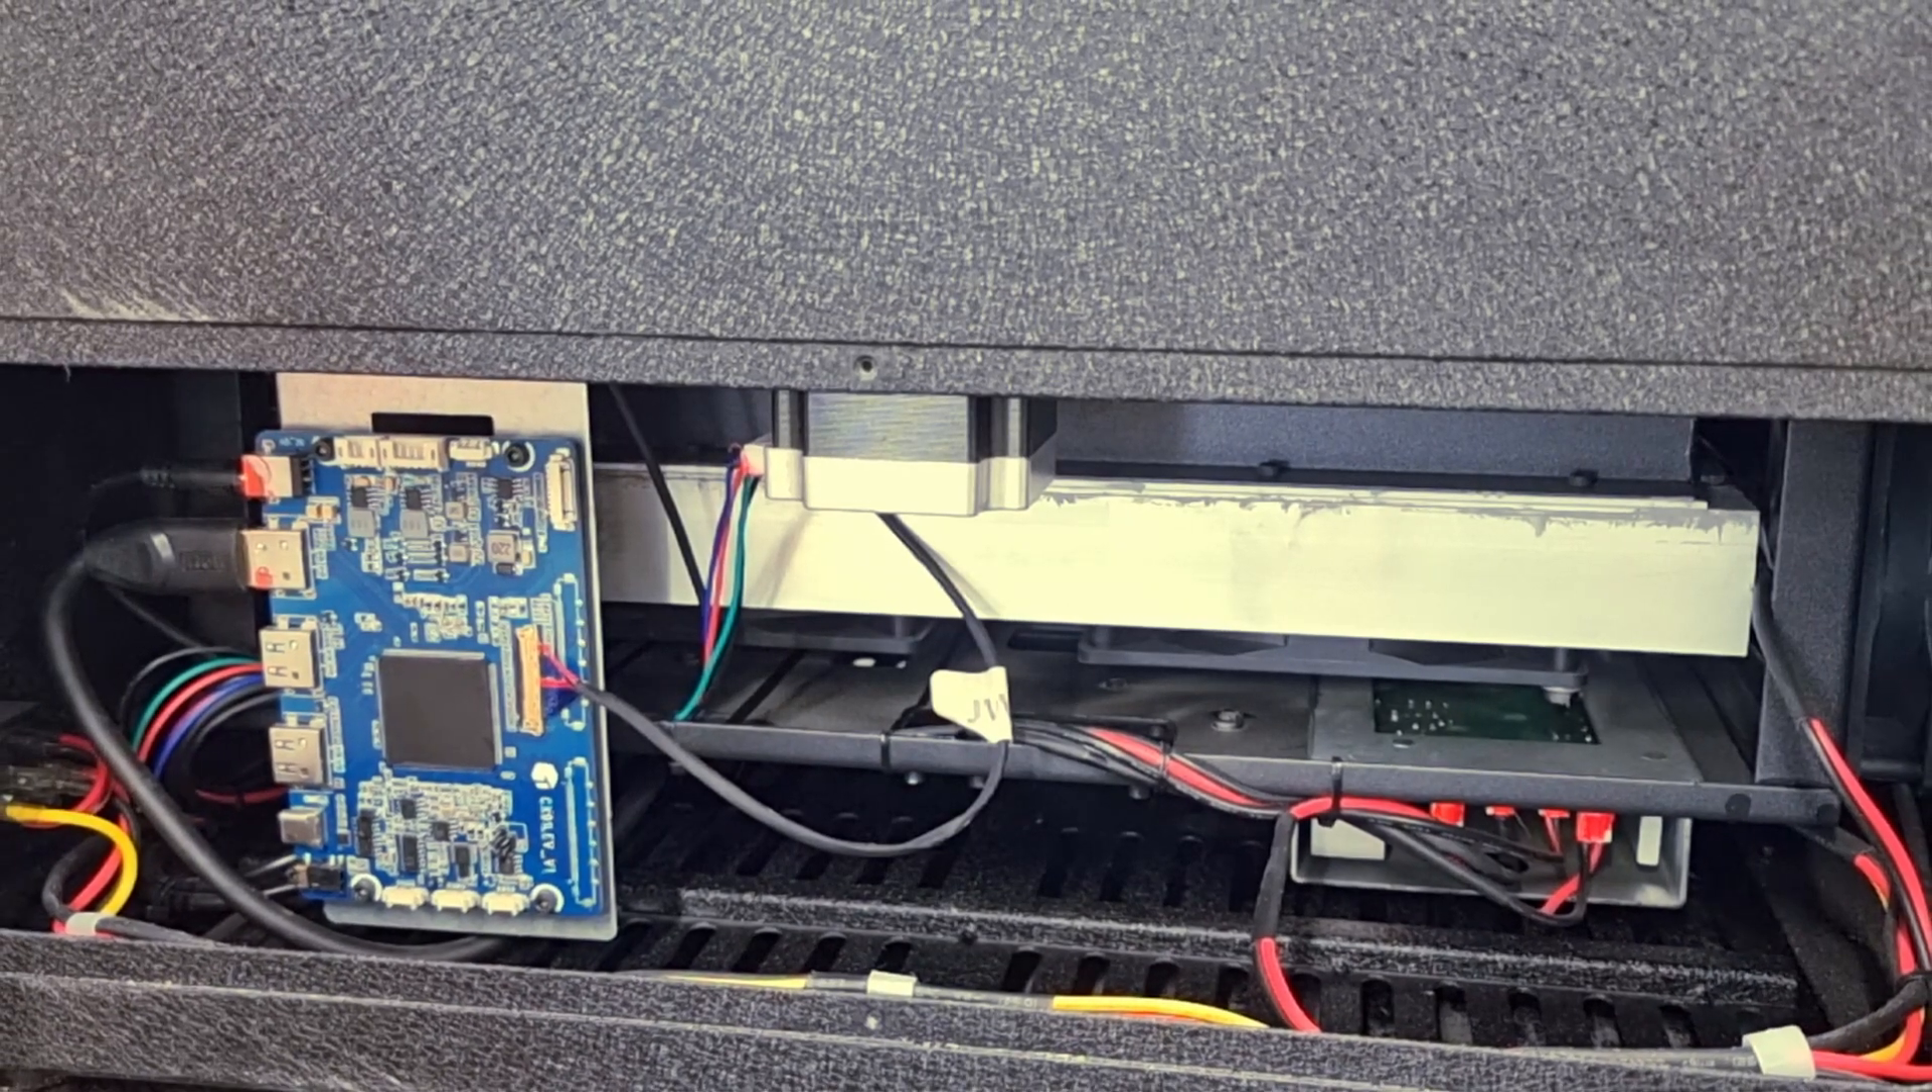And this is how the printer looks like after removing the back panel.